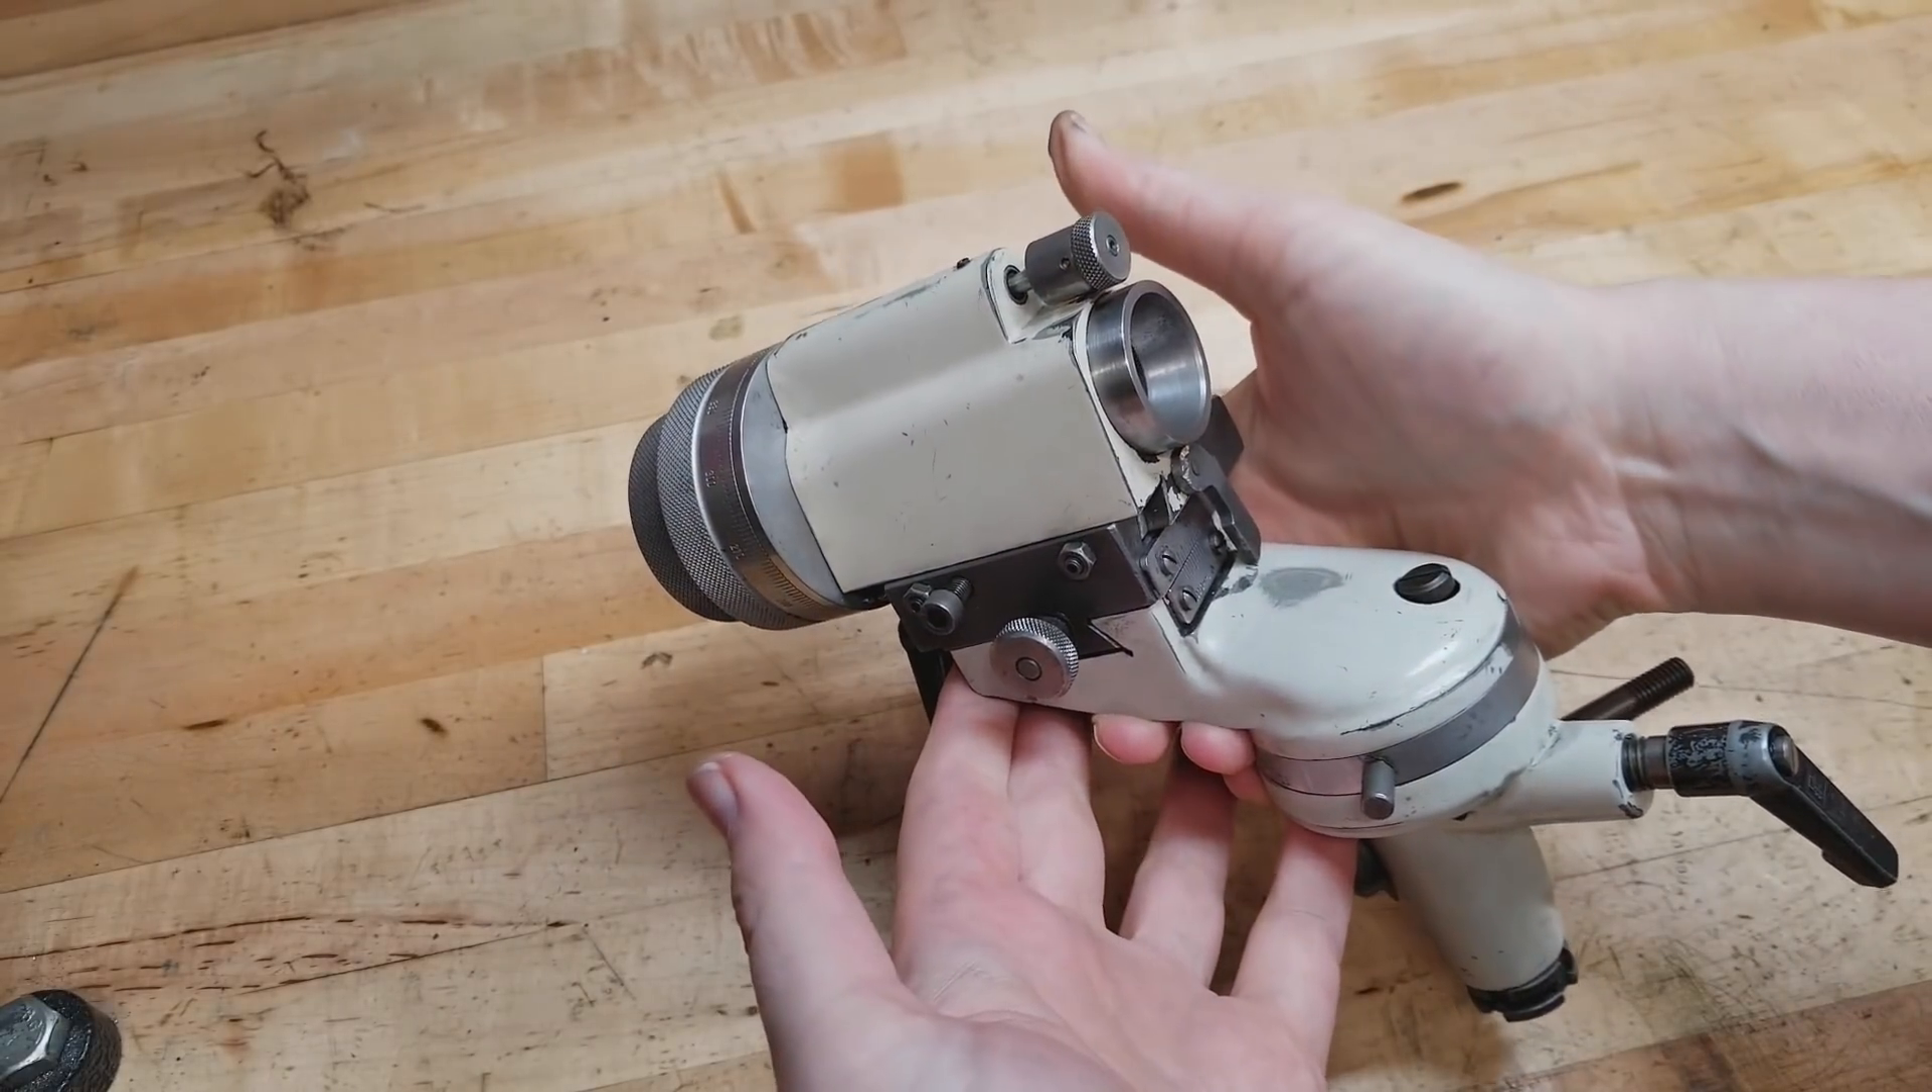So here's the entire work head completely refurbished and back together.